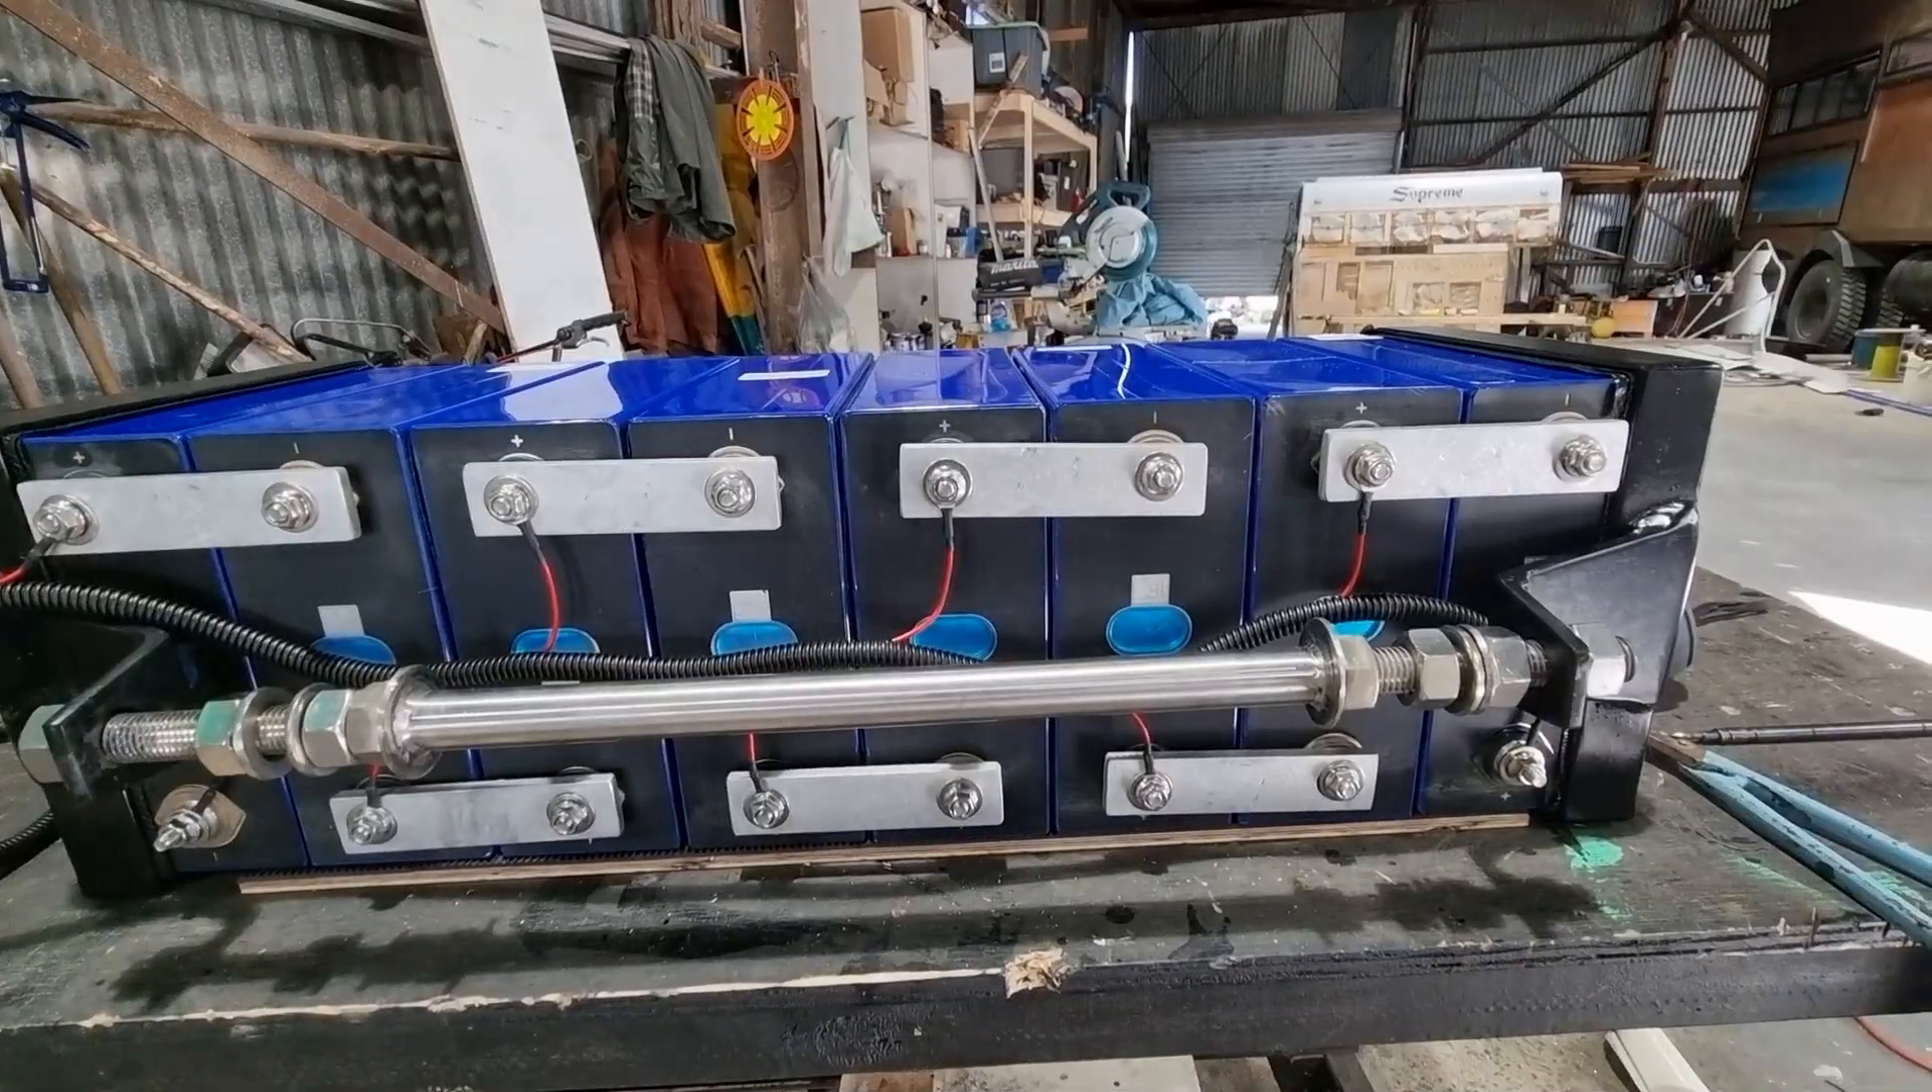I've got the wiring harness hooked up.